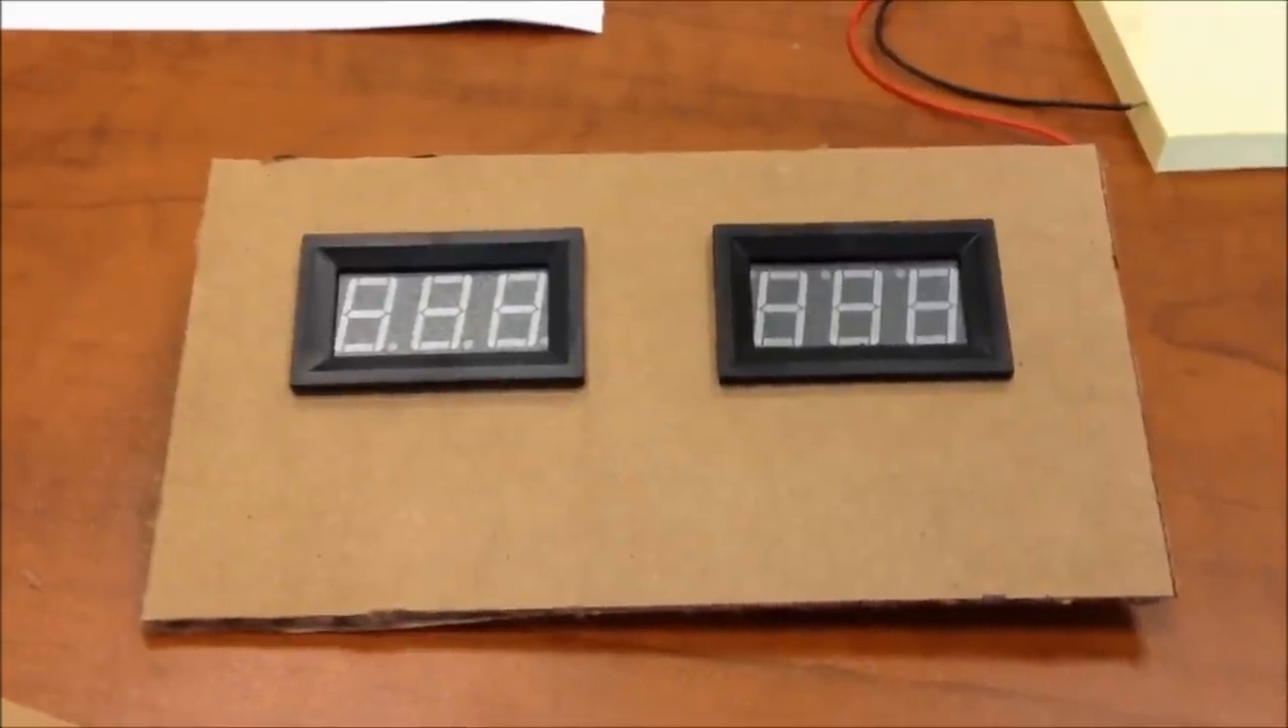So right now, as you can see, I have the two gauges, voltmeter on the left, temperature on the right, as well as I left some space below.